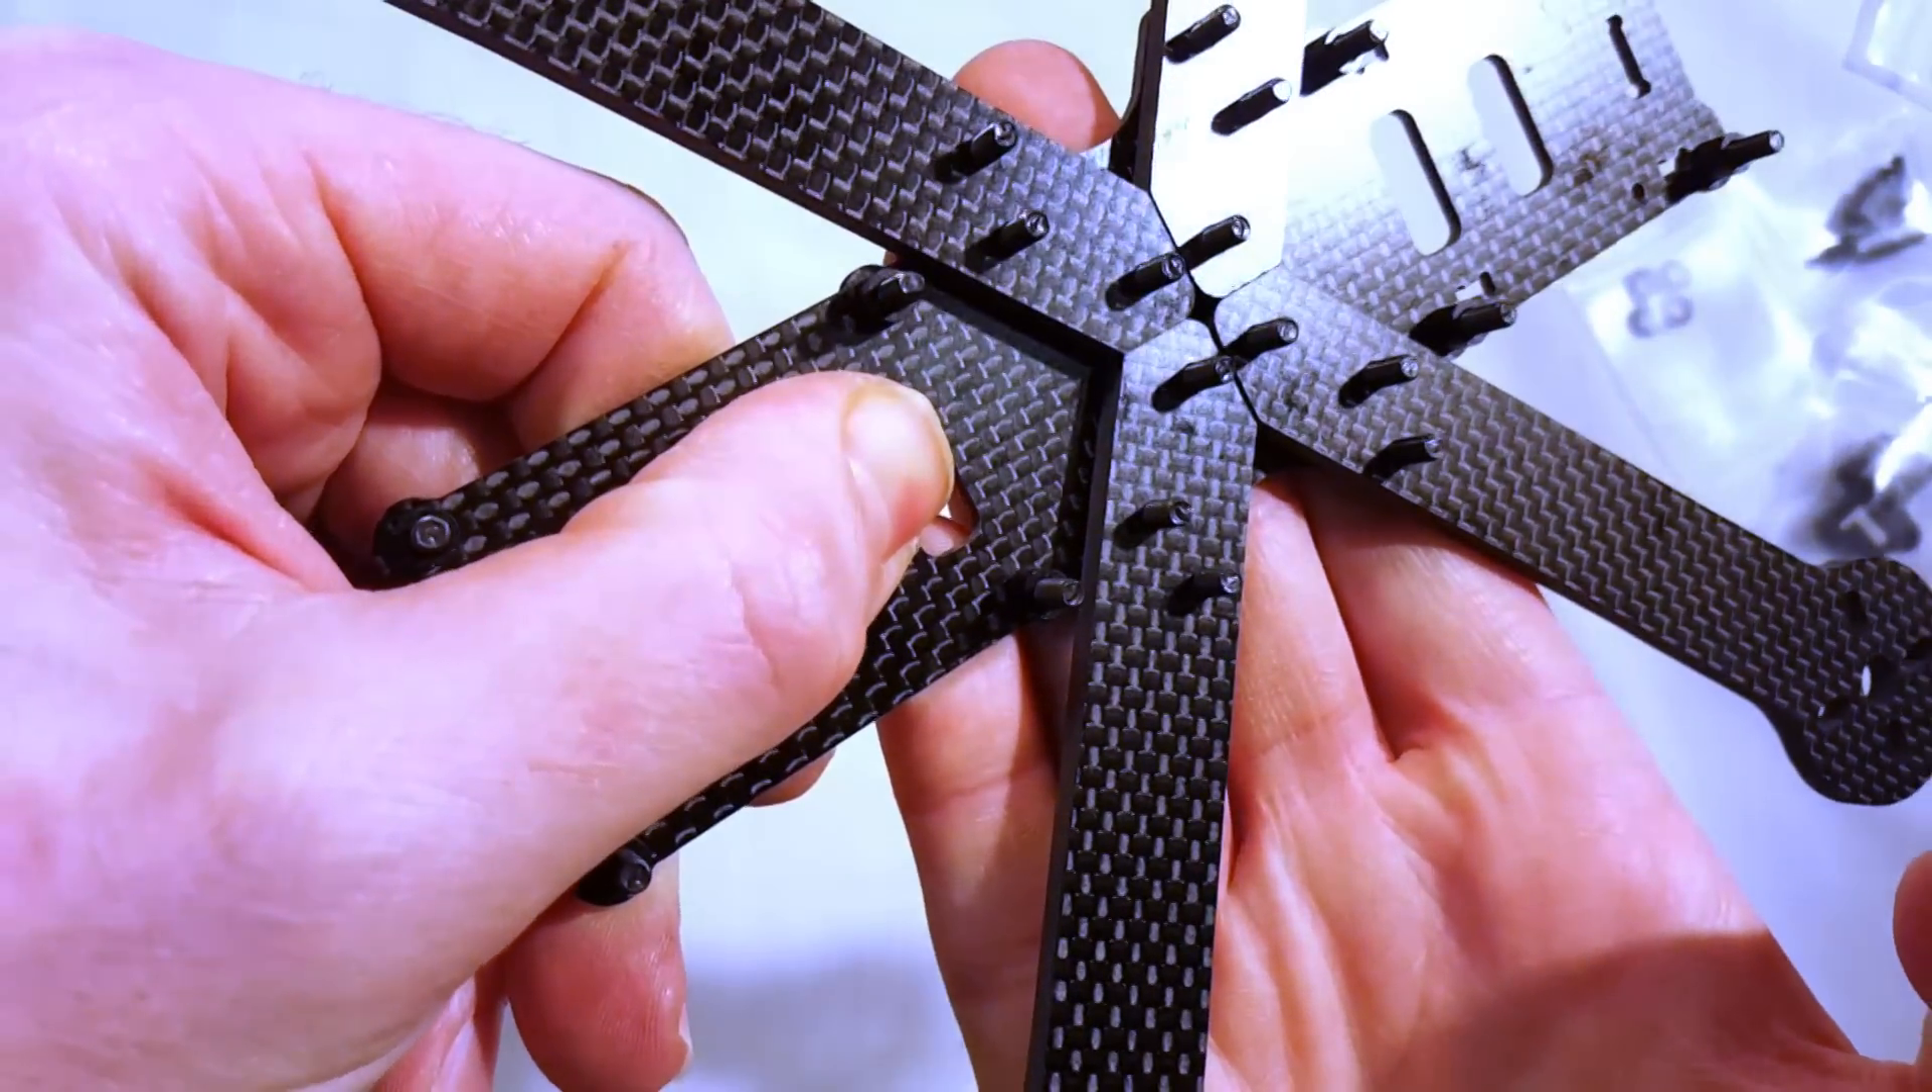All of those screws went right up through those holes in the arm very nicely so i'm pretty pleased with that so far.